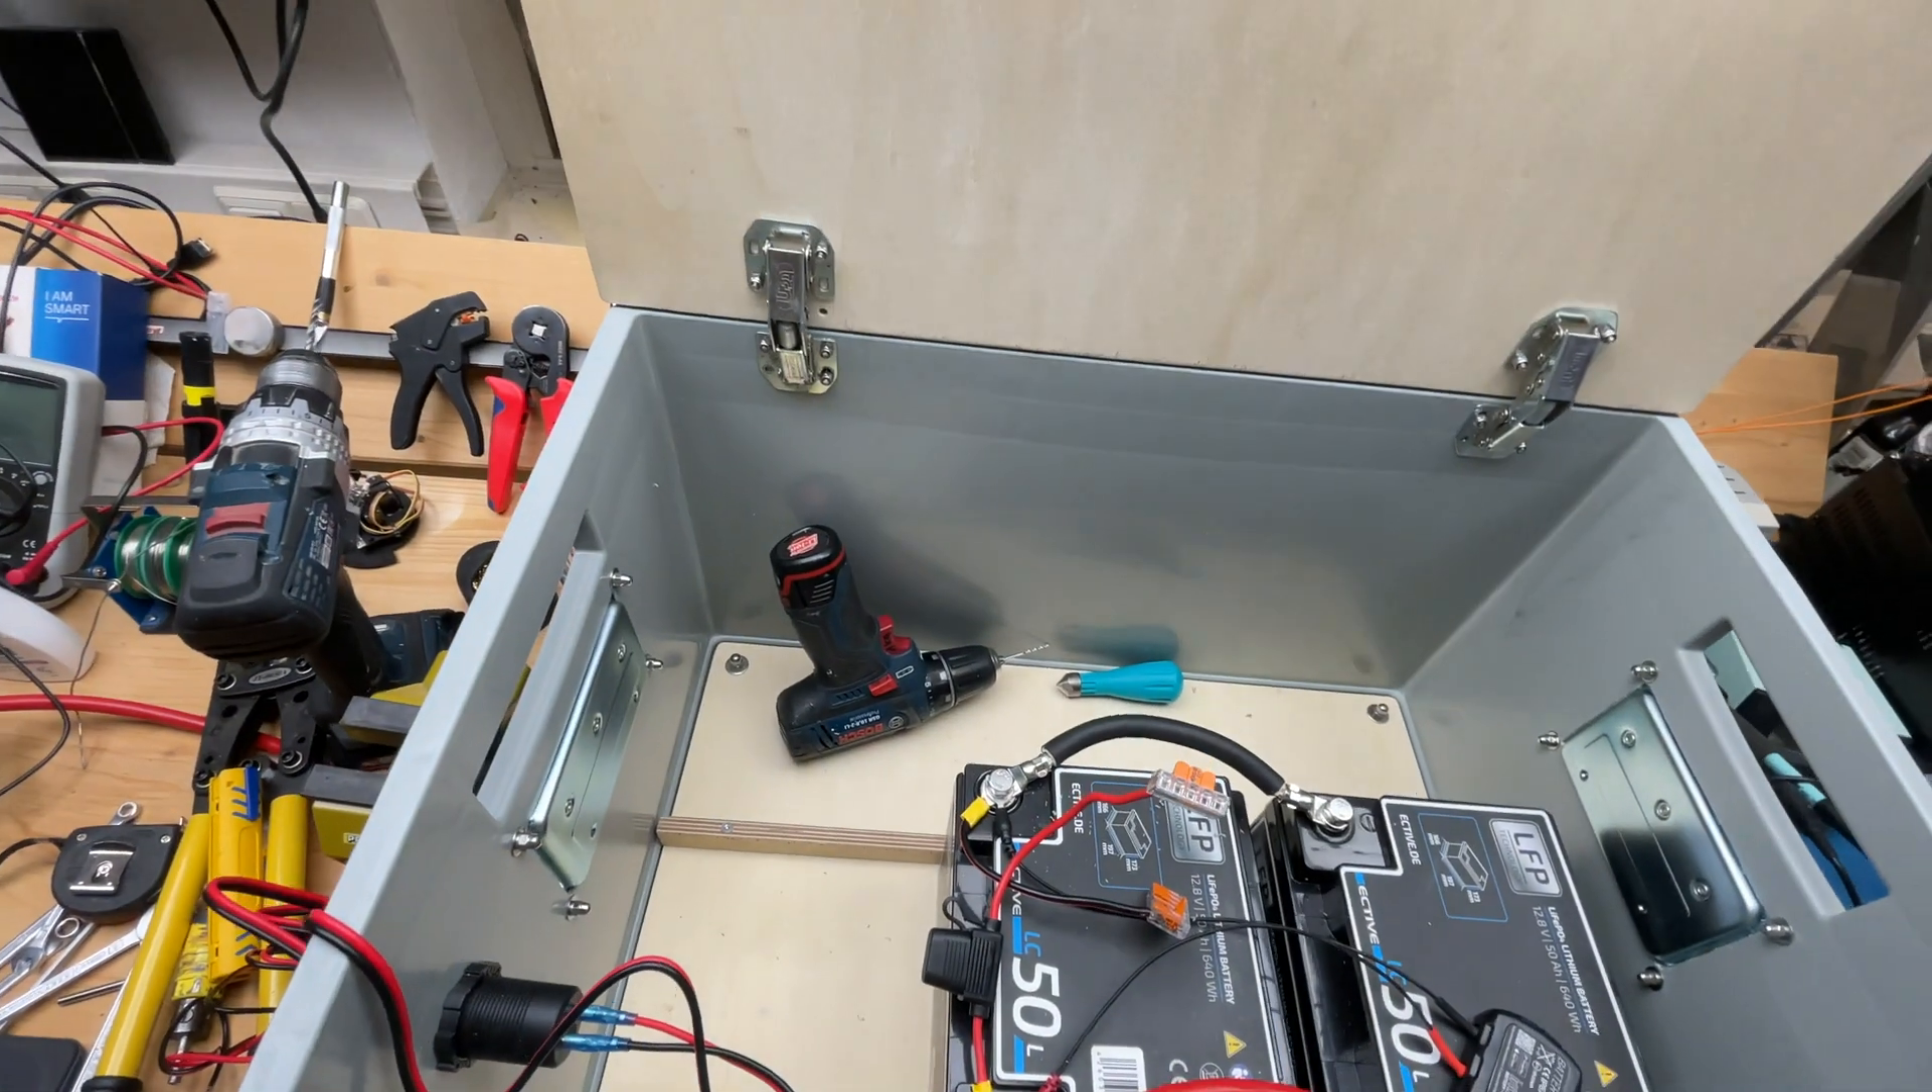We have all the hinges installed here and the batteries are in.